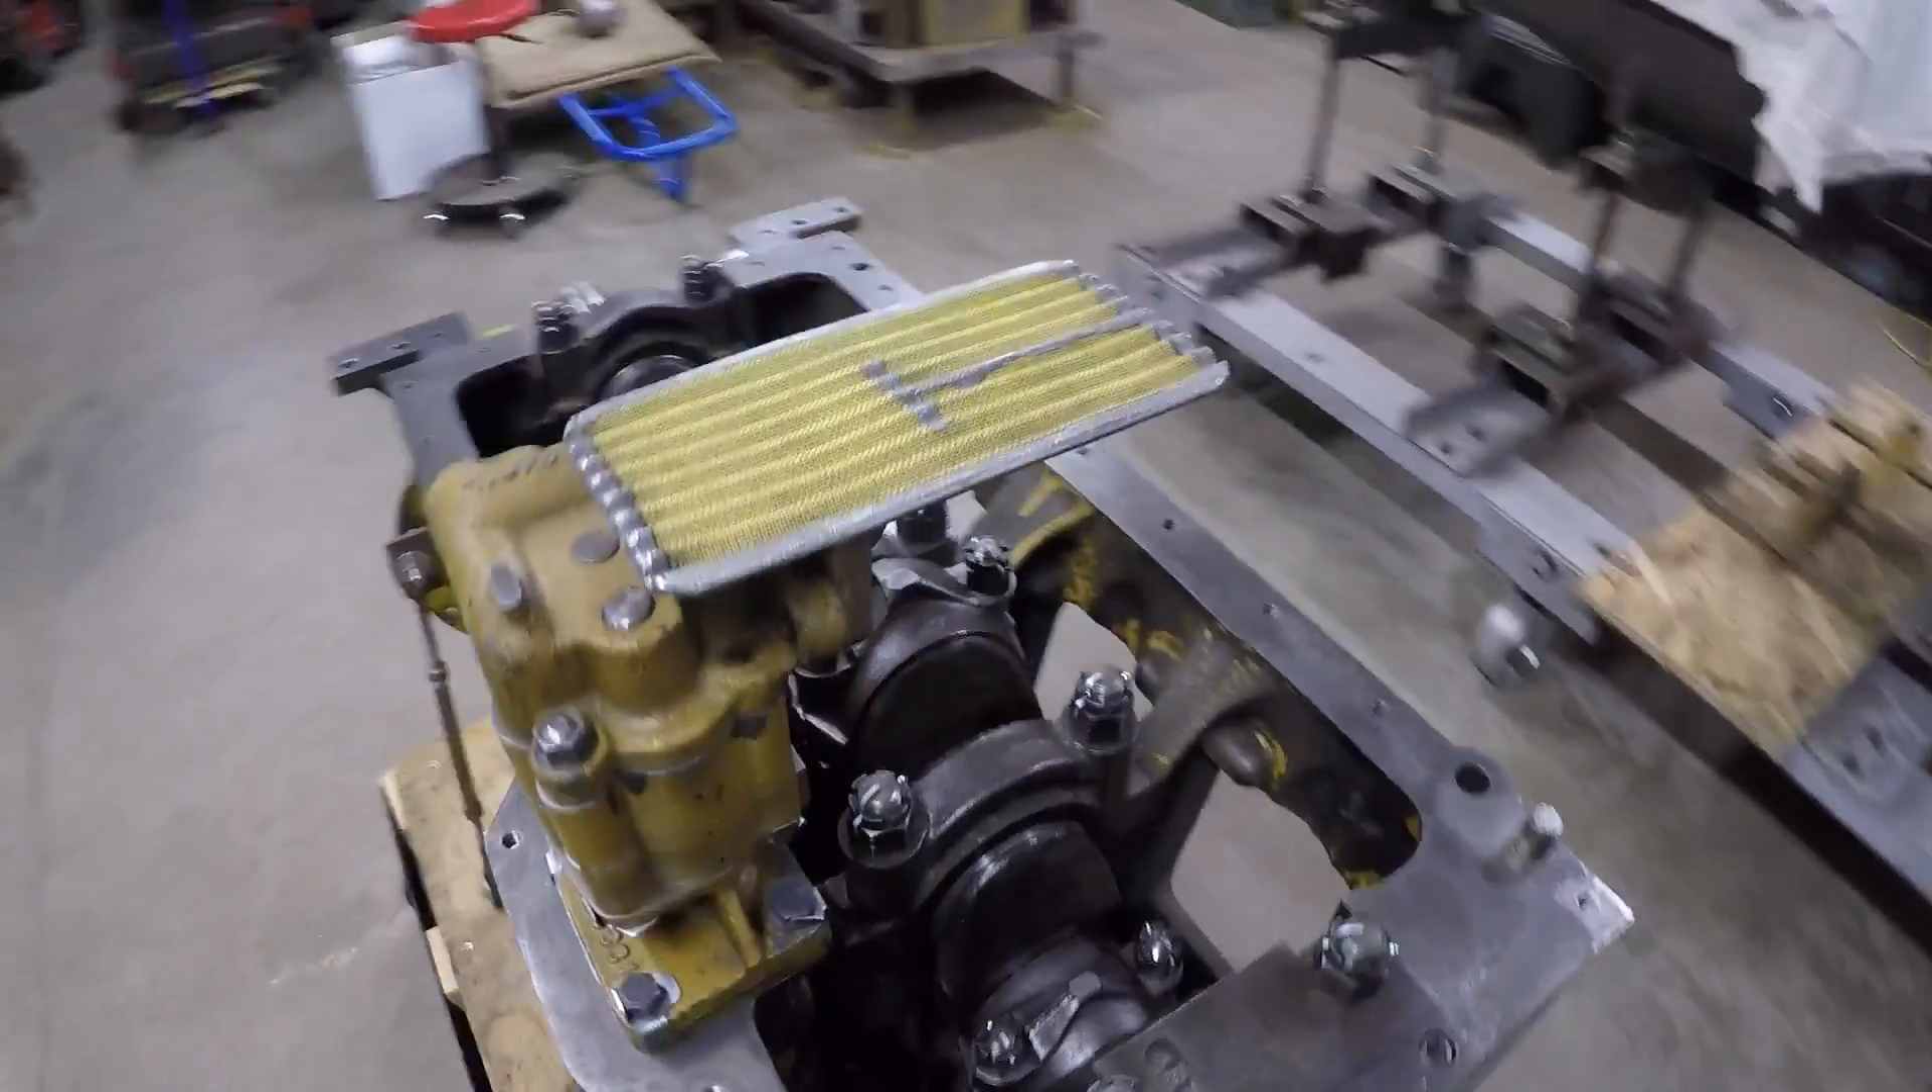But finally we have the oil pump gone through and in place fully installed.